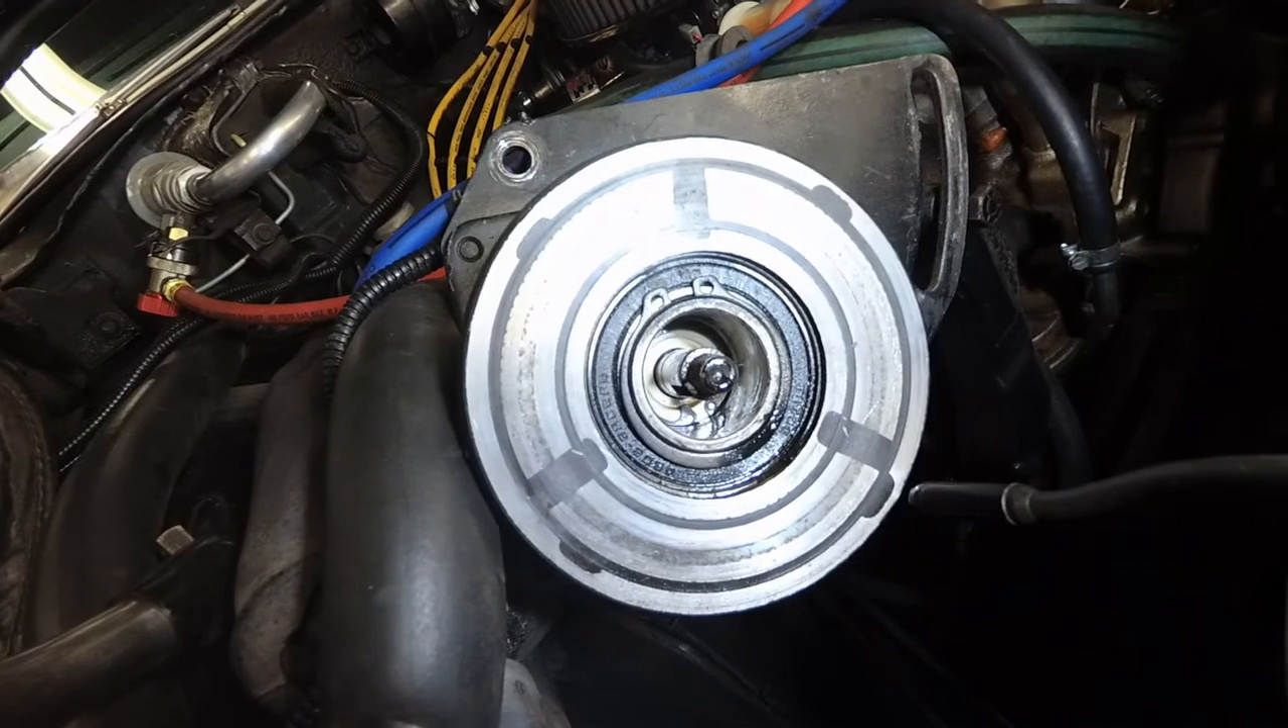So there's the seal in place.